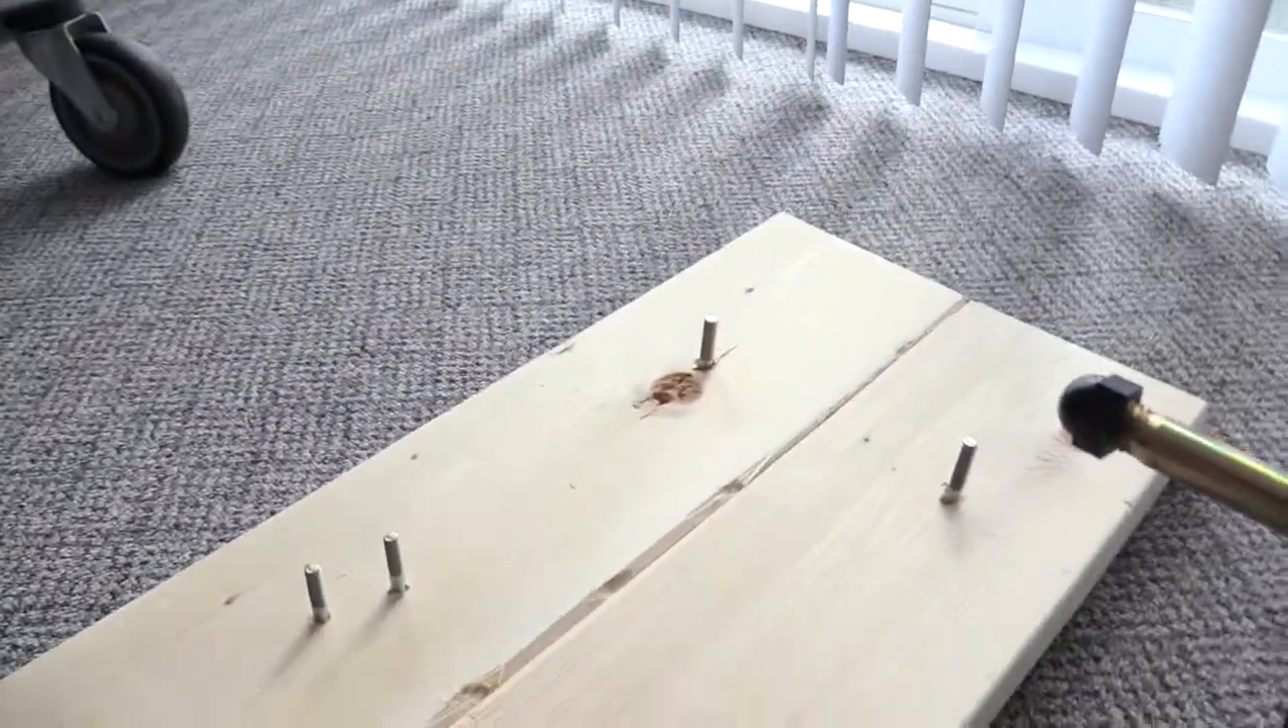I managed to drill all the holes on the main beams and I put all the chassis bolts through the beams the wood beams.